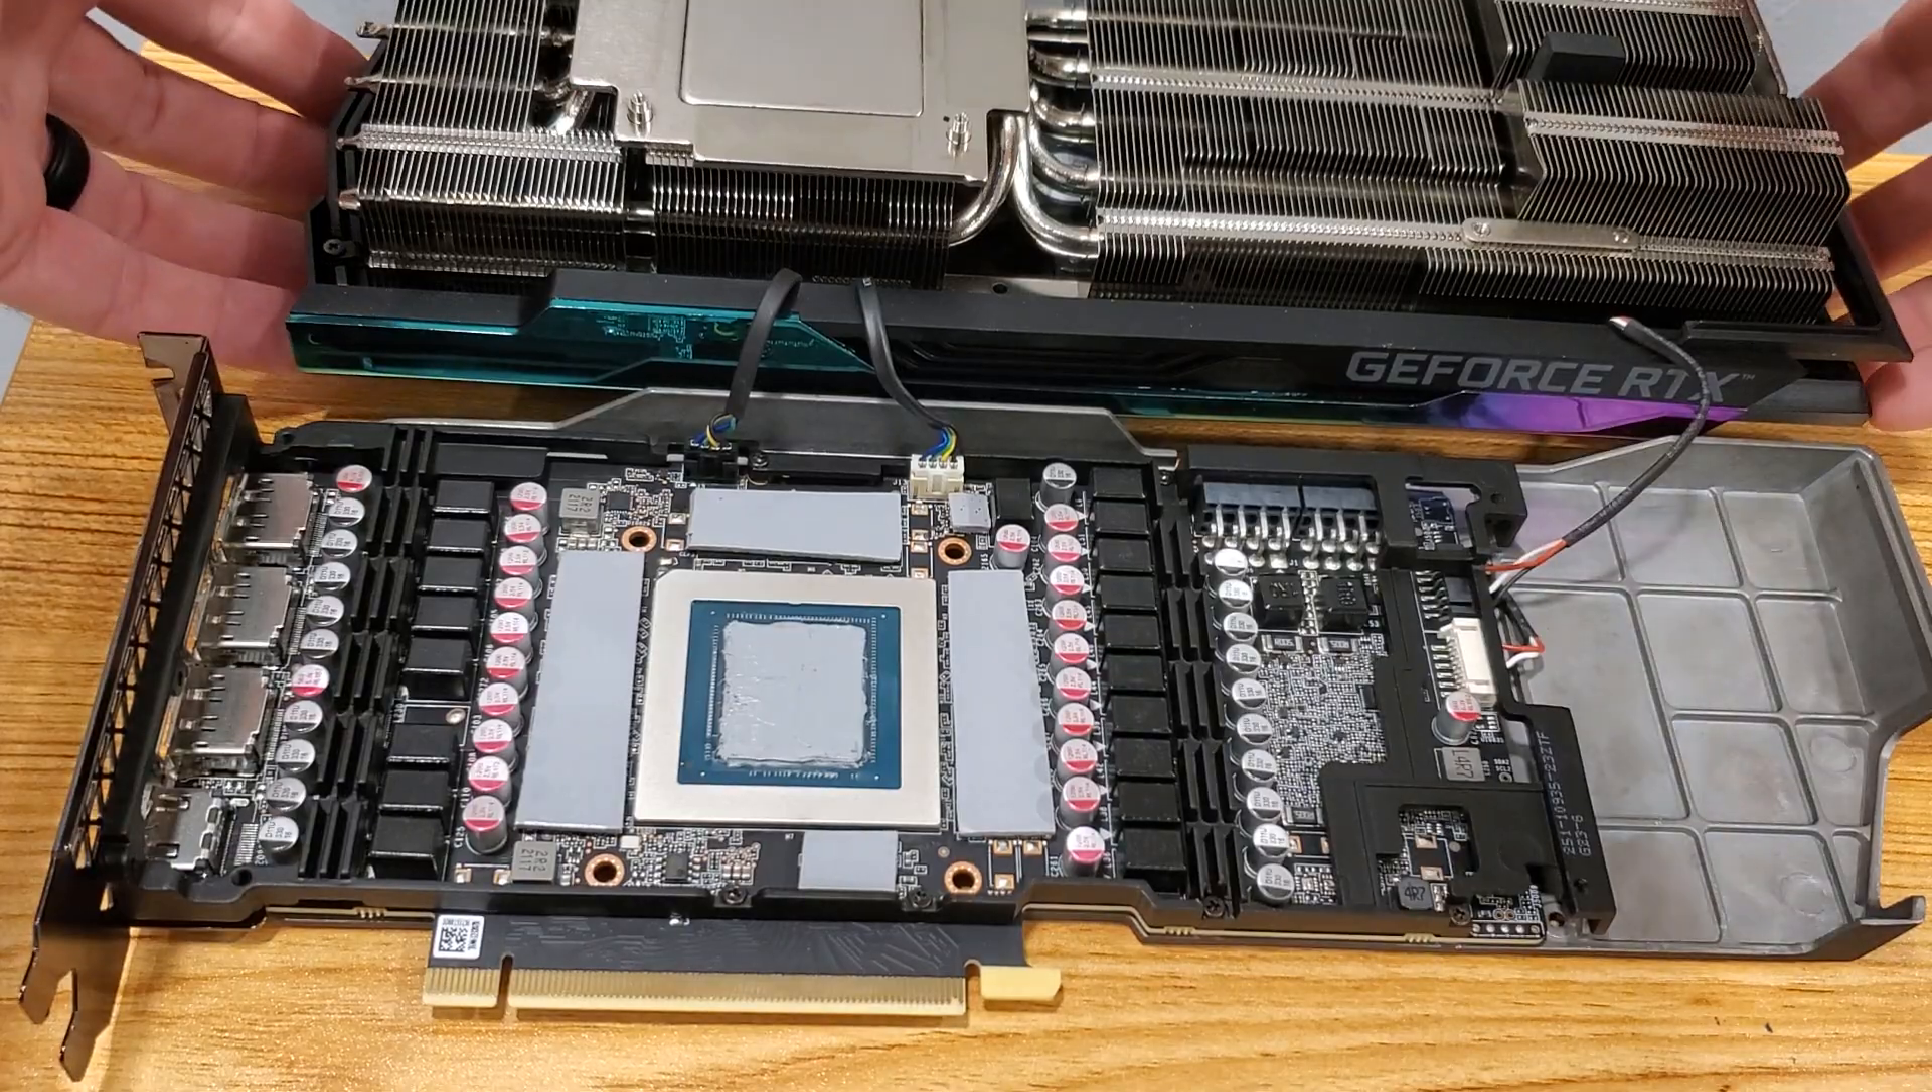Now that we have all the thermal pads and thermal paste reapplied, we now have to reassemble it.